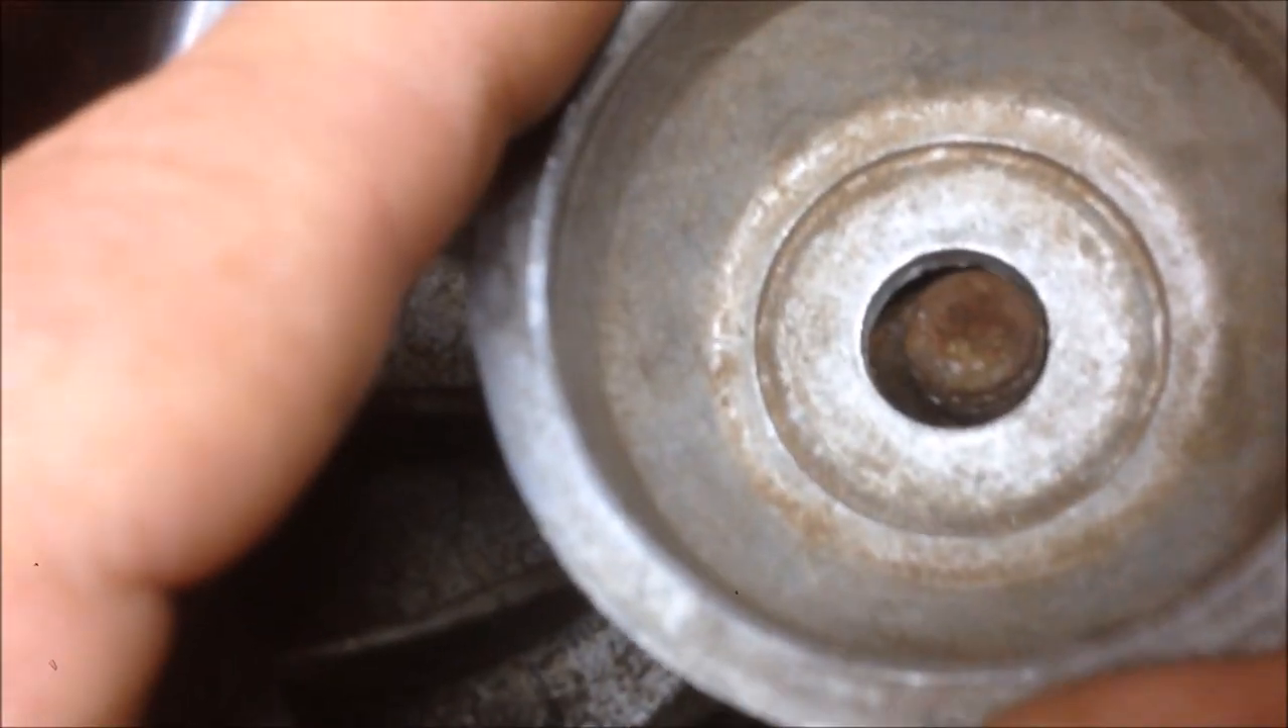That bolt doesn't protrude anywhere near past where it should do to put a nut on it.